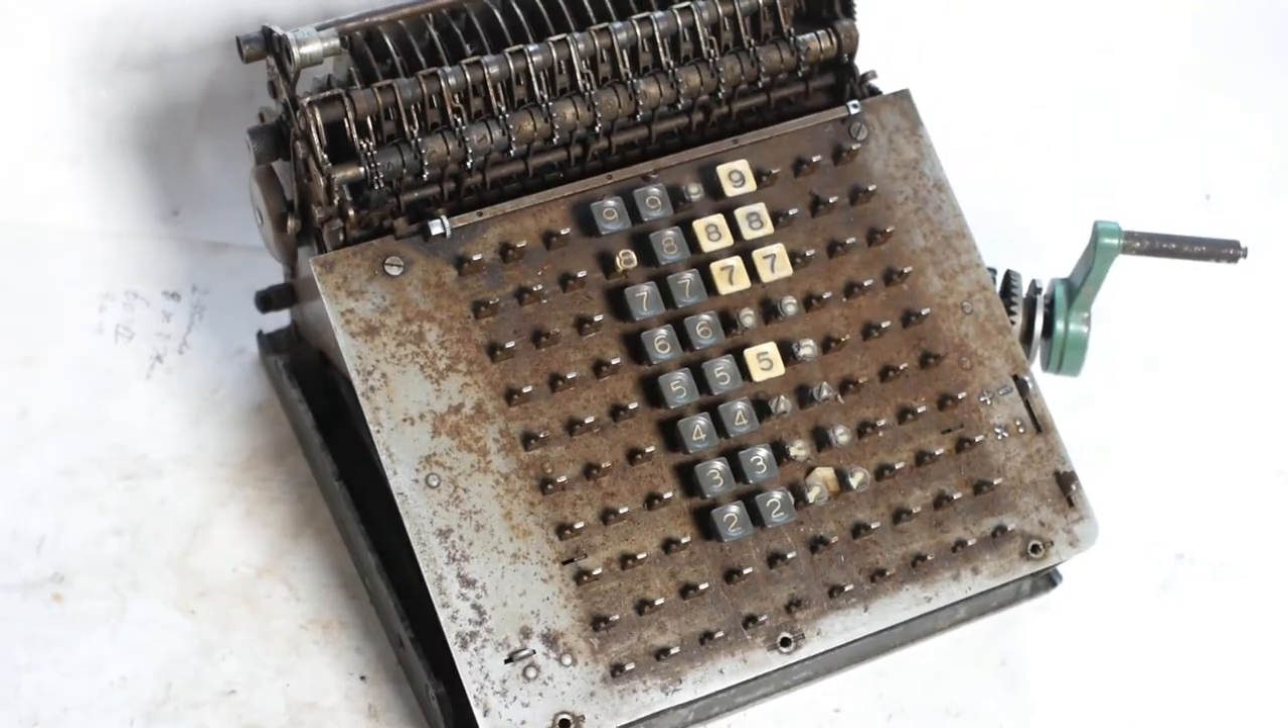I've got a few more of the key tops still to get off.